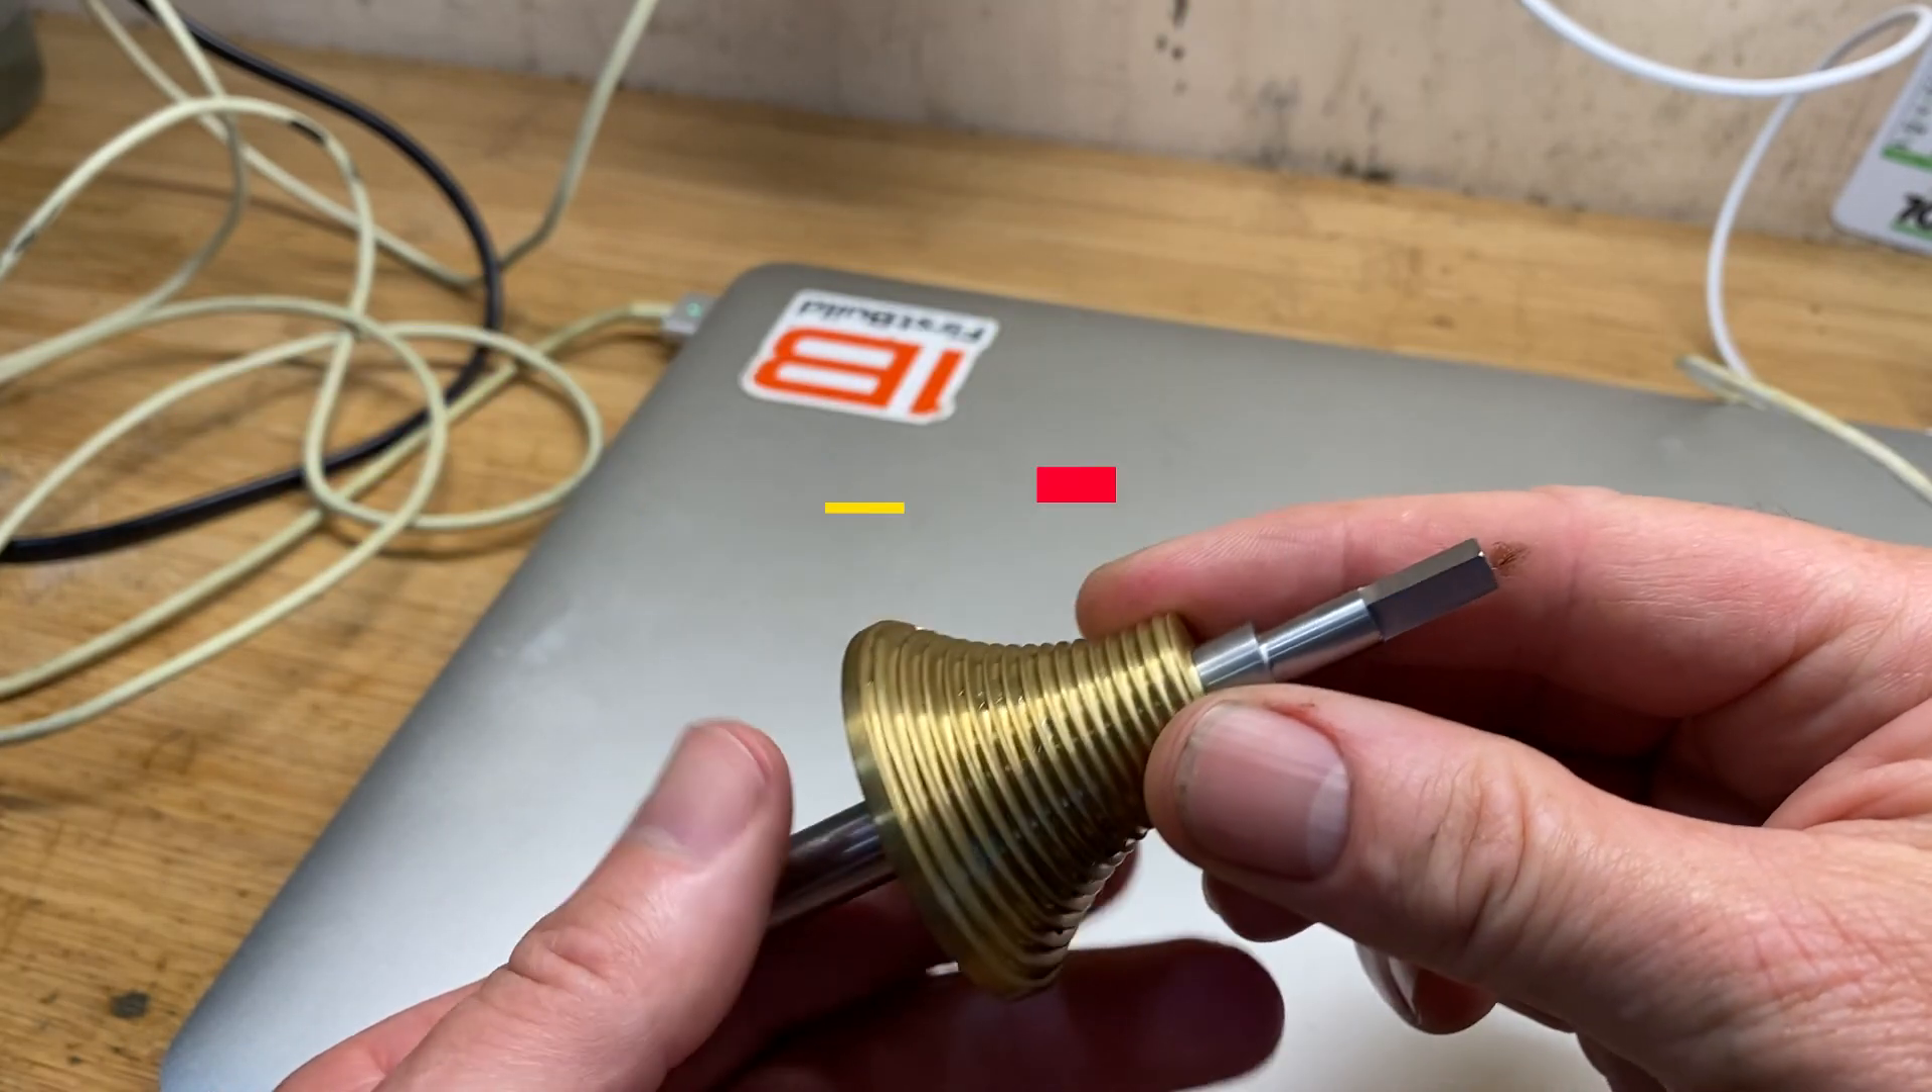And this is the end product. You can see I've got the shaft in there. That shaft is just Loctited.